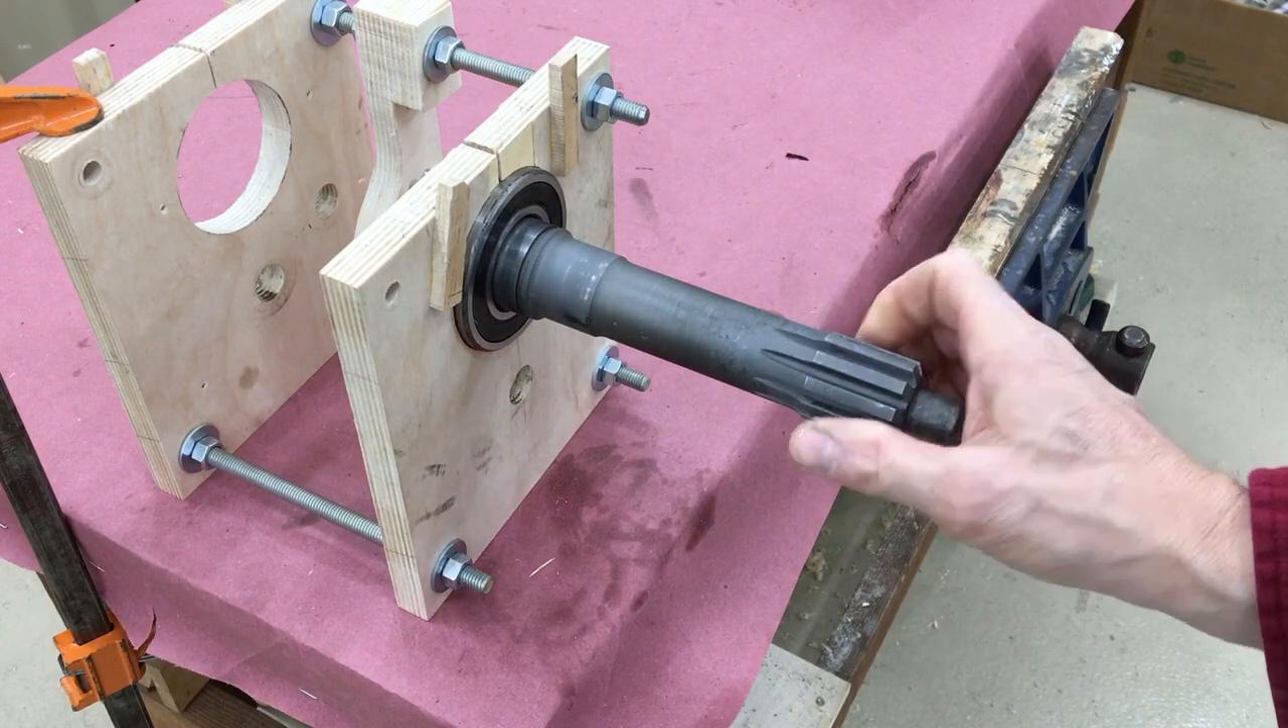I put the bearing on and slipped it into our wooden casting.